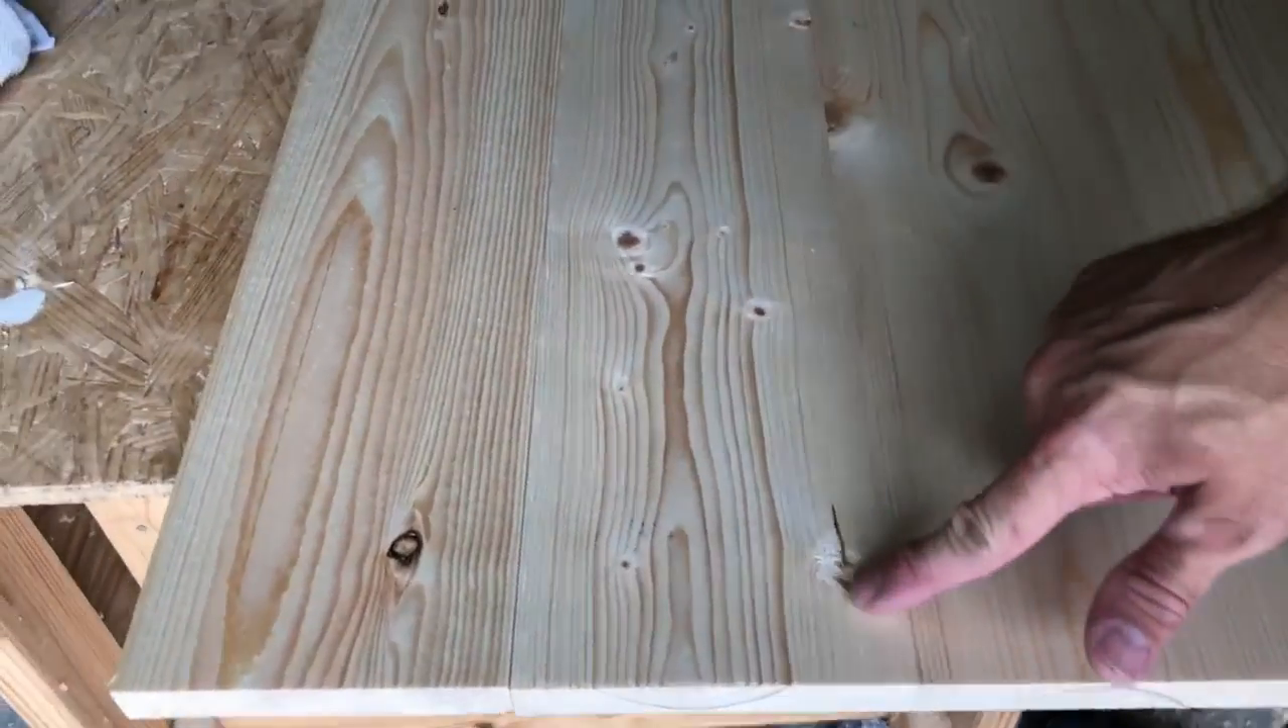And you can see when you join those seams or those edges, you don't have those gaps in your seams. They fit together really, really nicely.